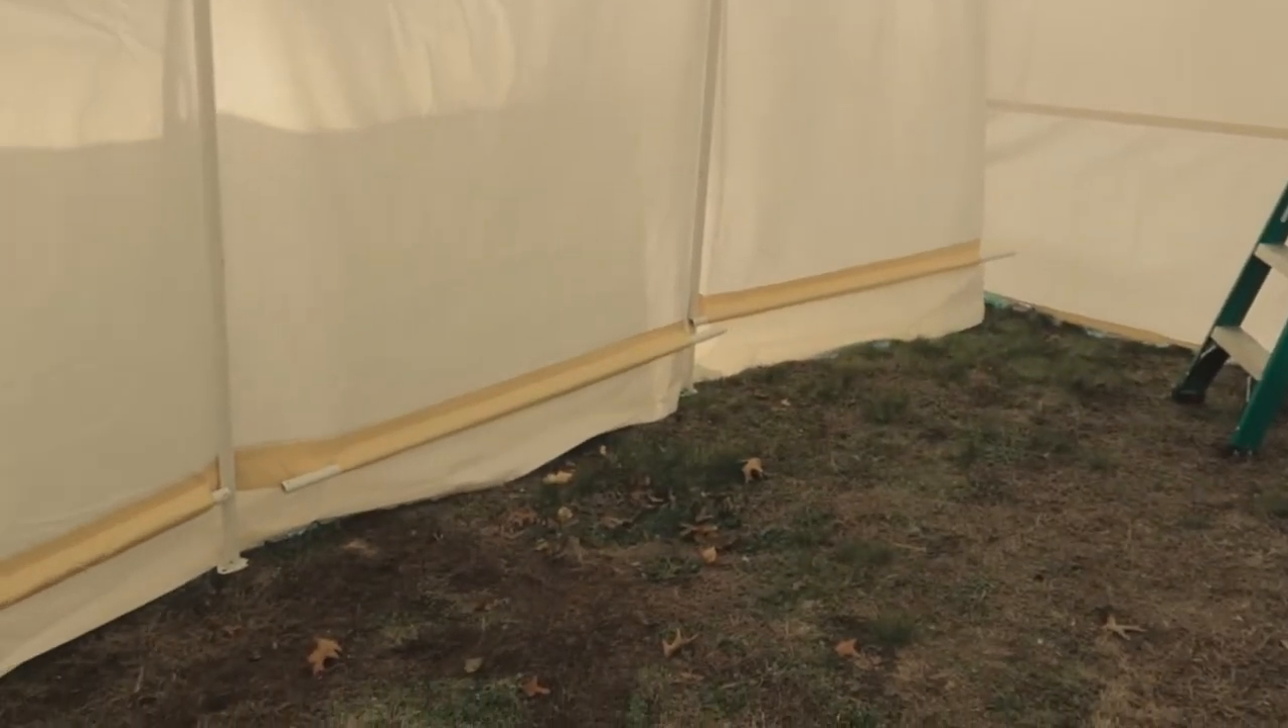There's these bars on the bottom that I just put in. And you just got to fasten them to these poles.